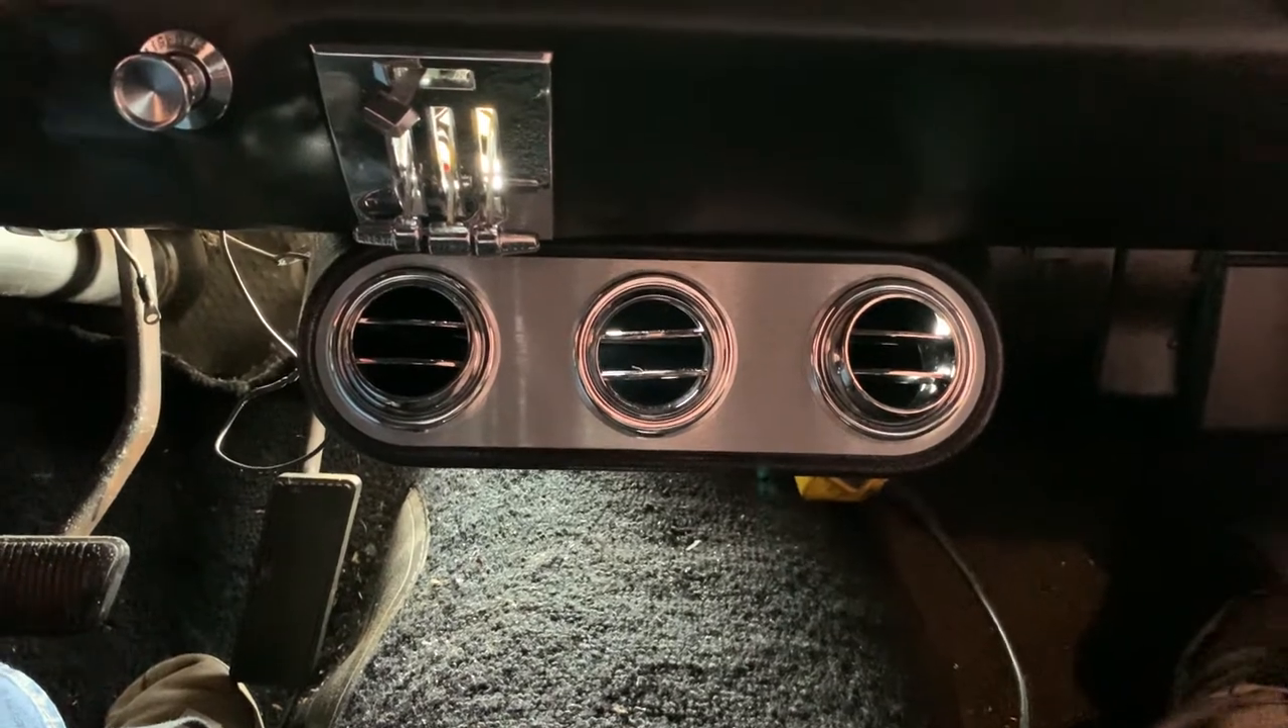And so the centerpiece is installed.